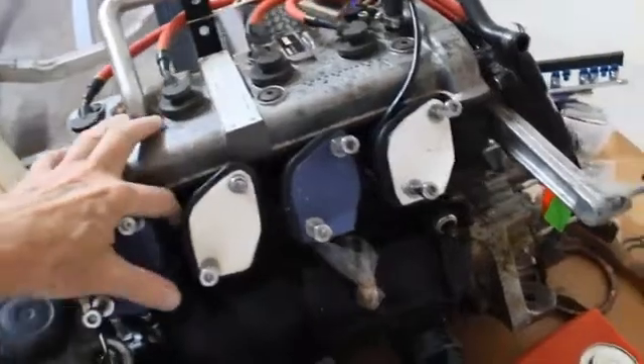I haven't taken off the valve cover or the head and I haven't looked in there yet.